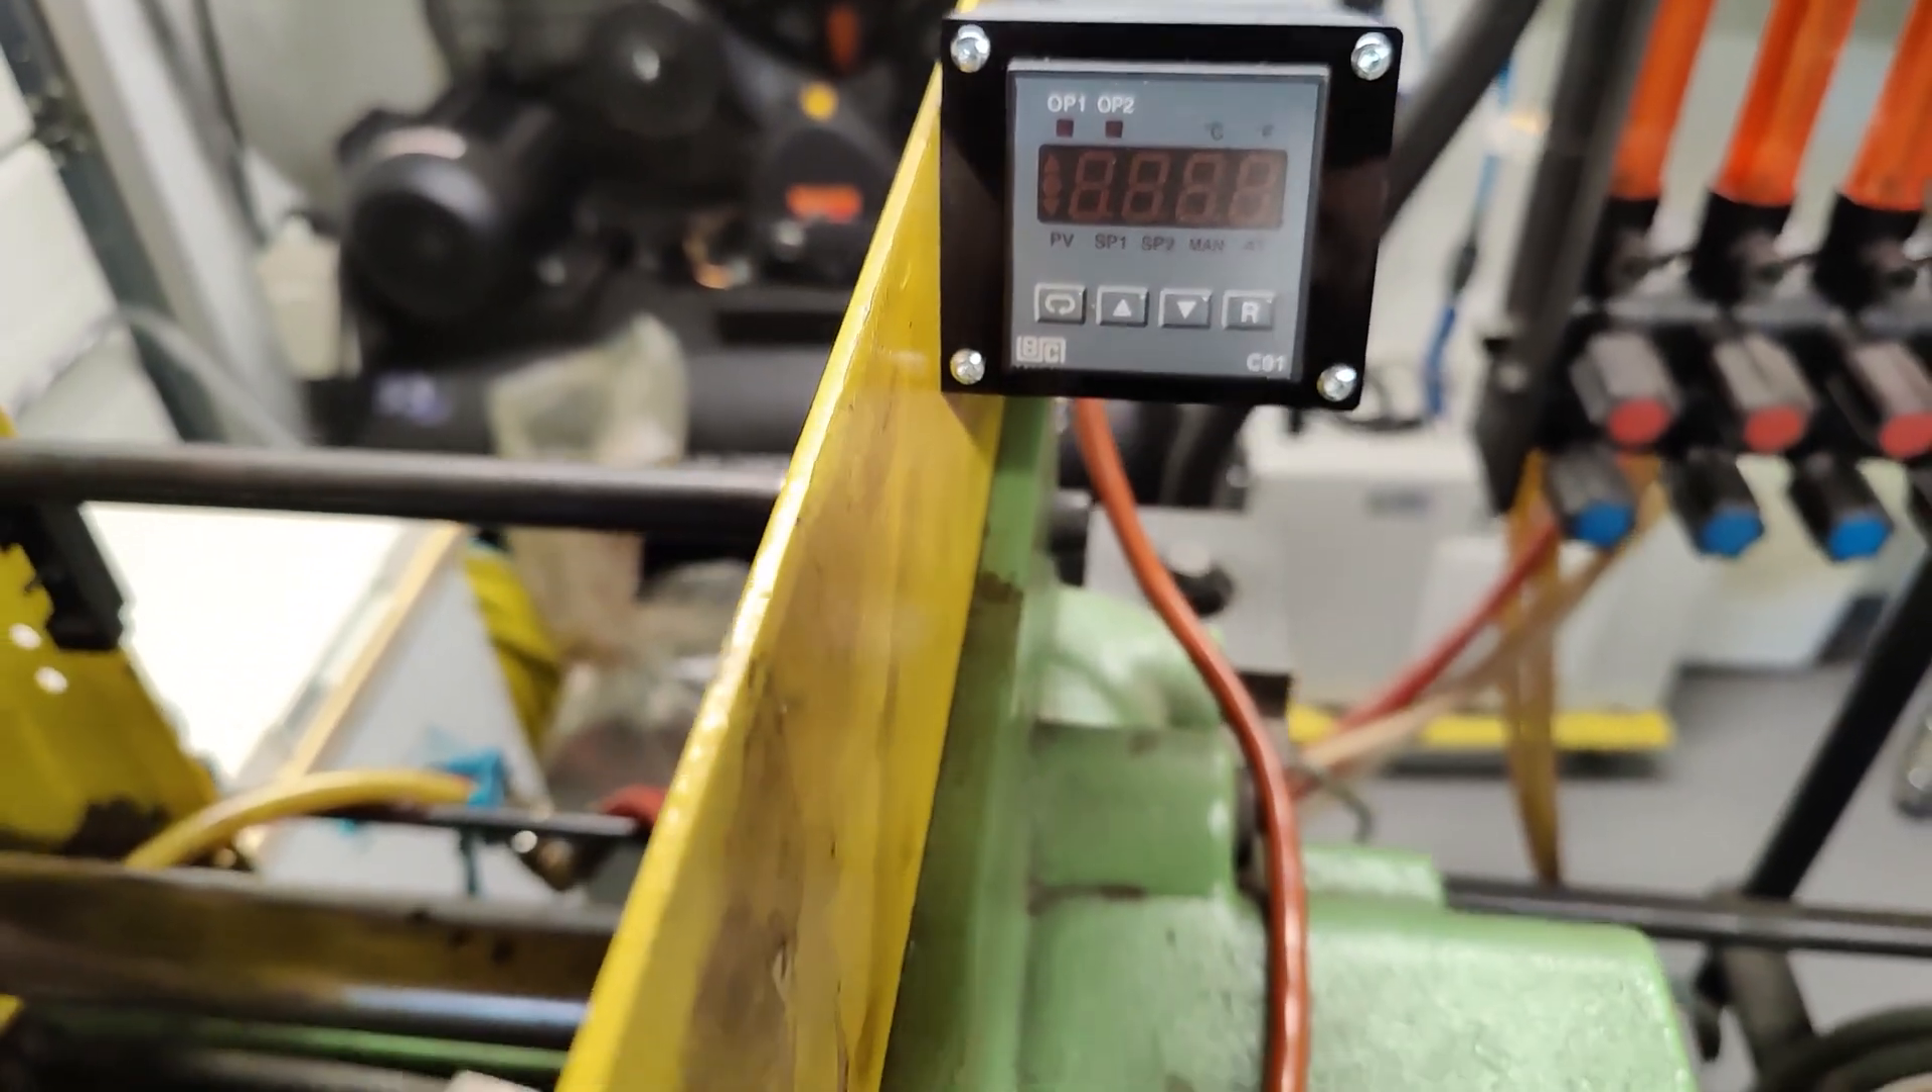There's also a sprue heater that we need to put on and I mounted a small controller box for that, so we can get power to that and control the temperature.